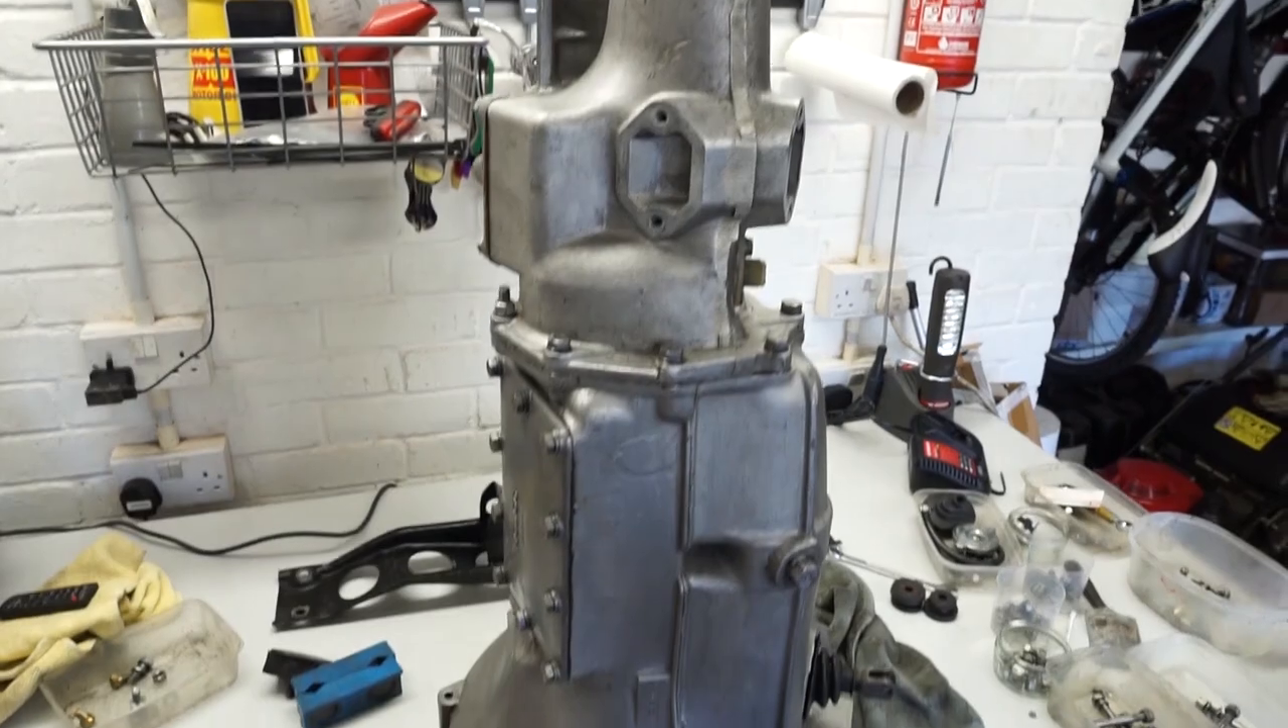So here is our gearbox out of the car onto the bench.